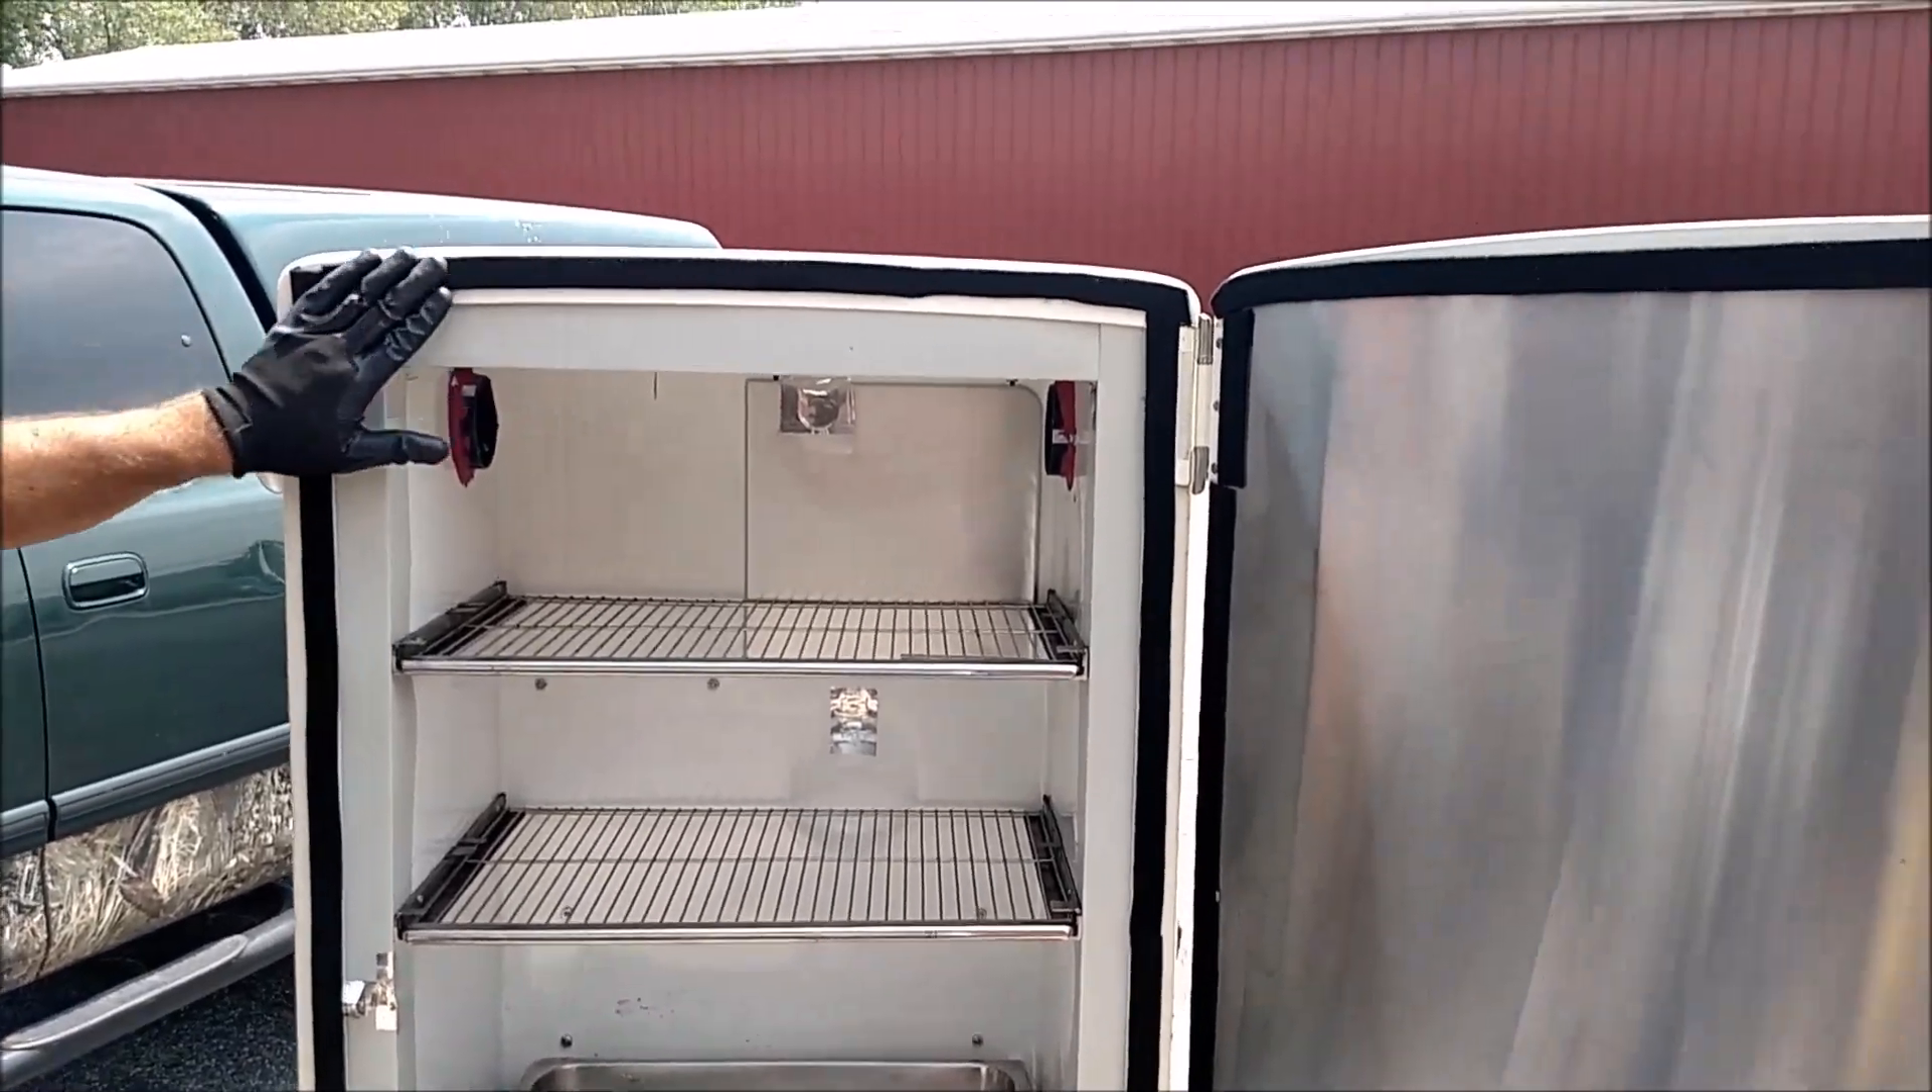We got our gasket applied. It worked out nice on this one.